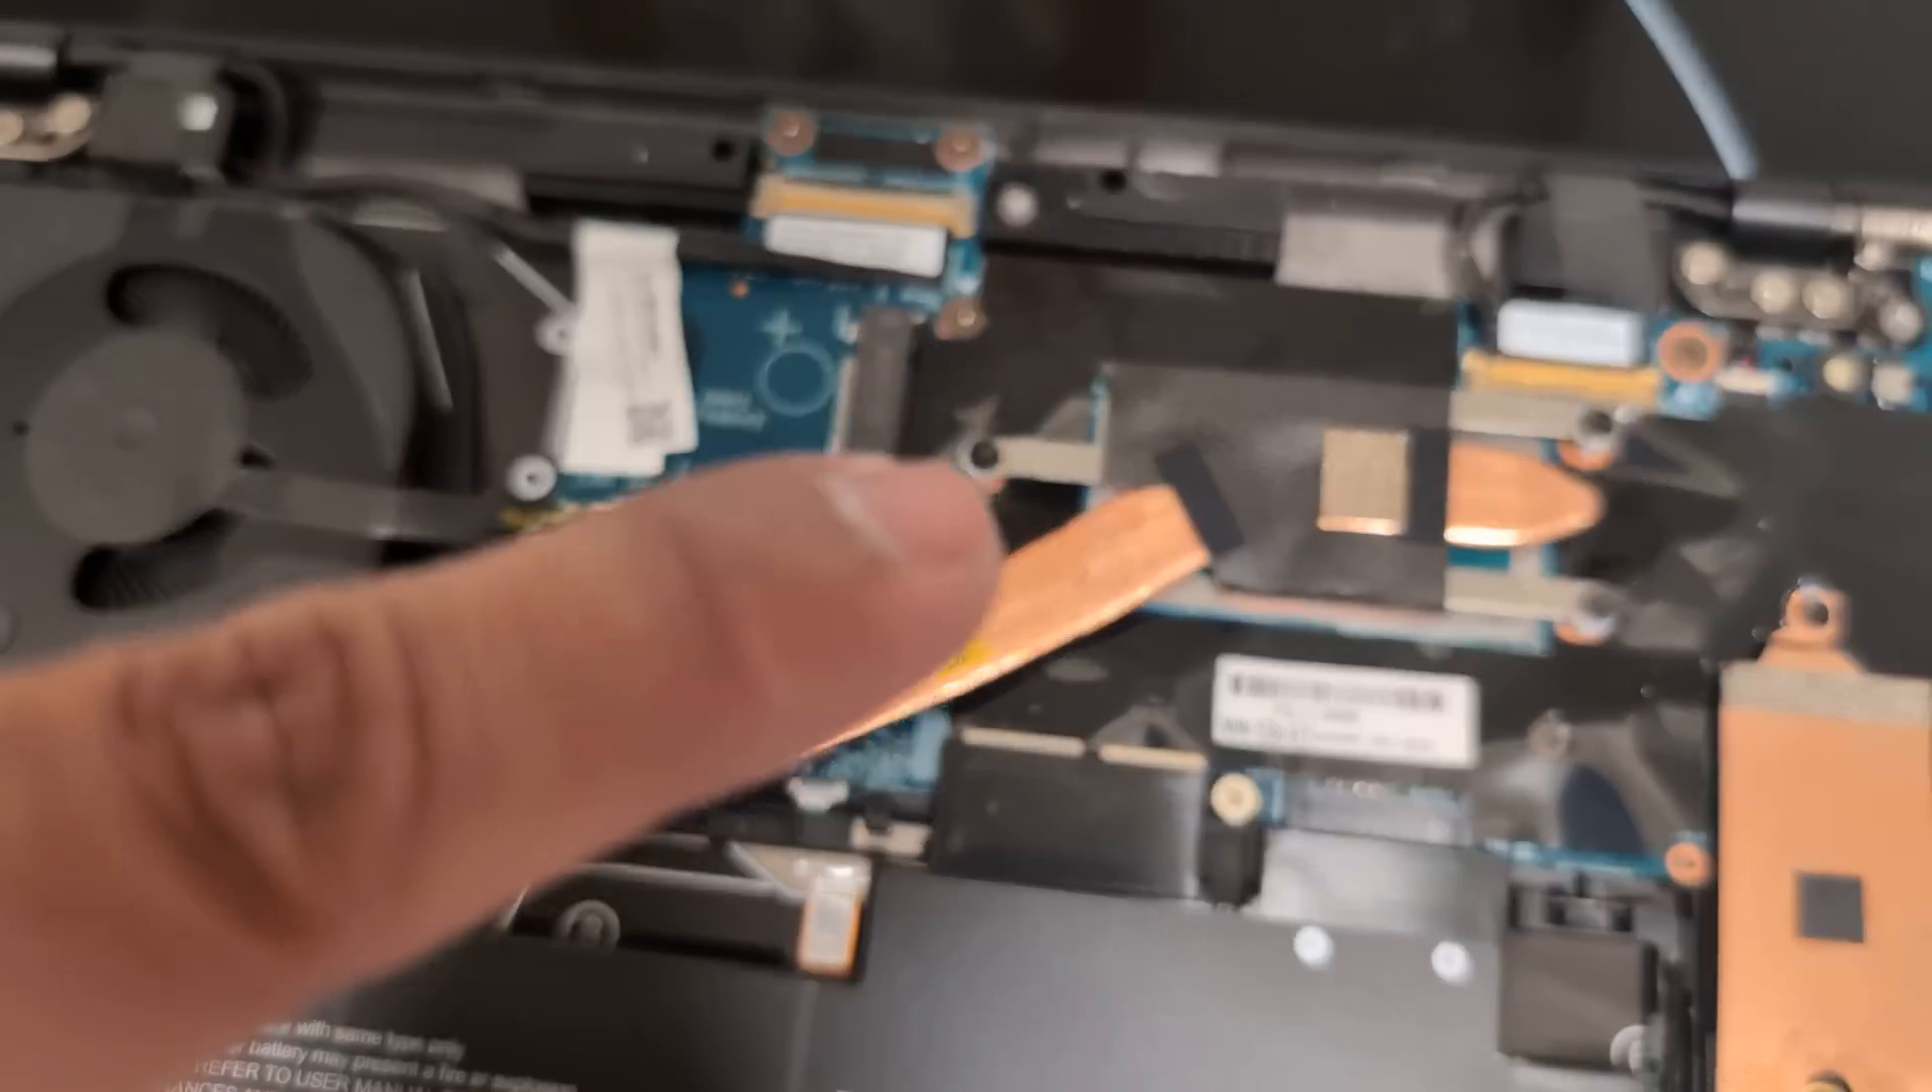As you can see here I have the laptop disassembled.